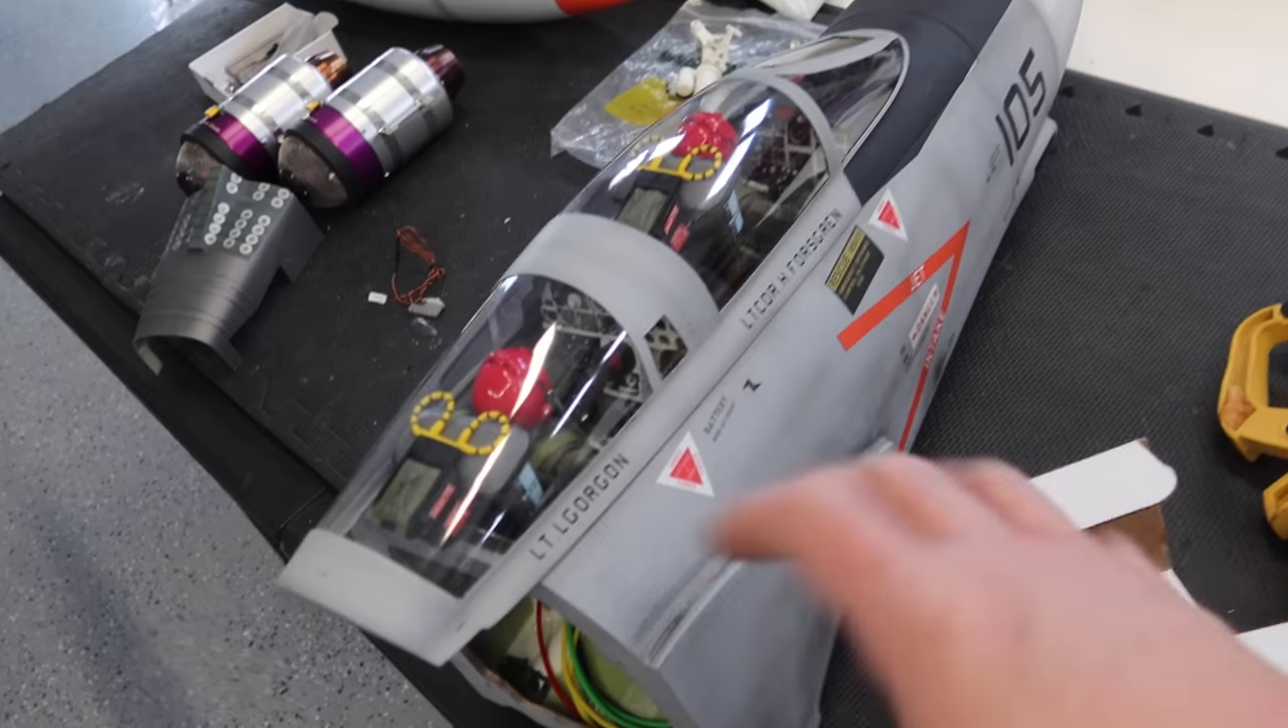Okay guys, so we've got our new aircraft canopy all done. I pulled the clamps and the tape off, and that worked out great.